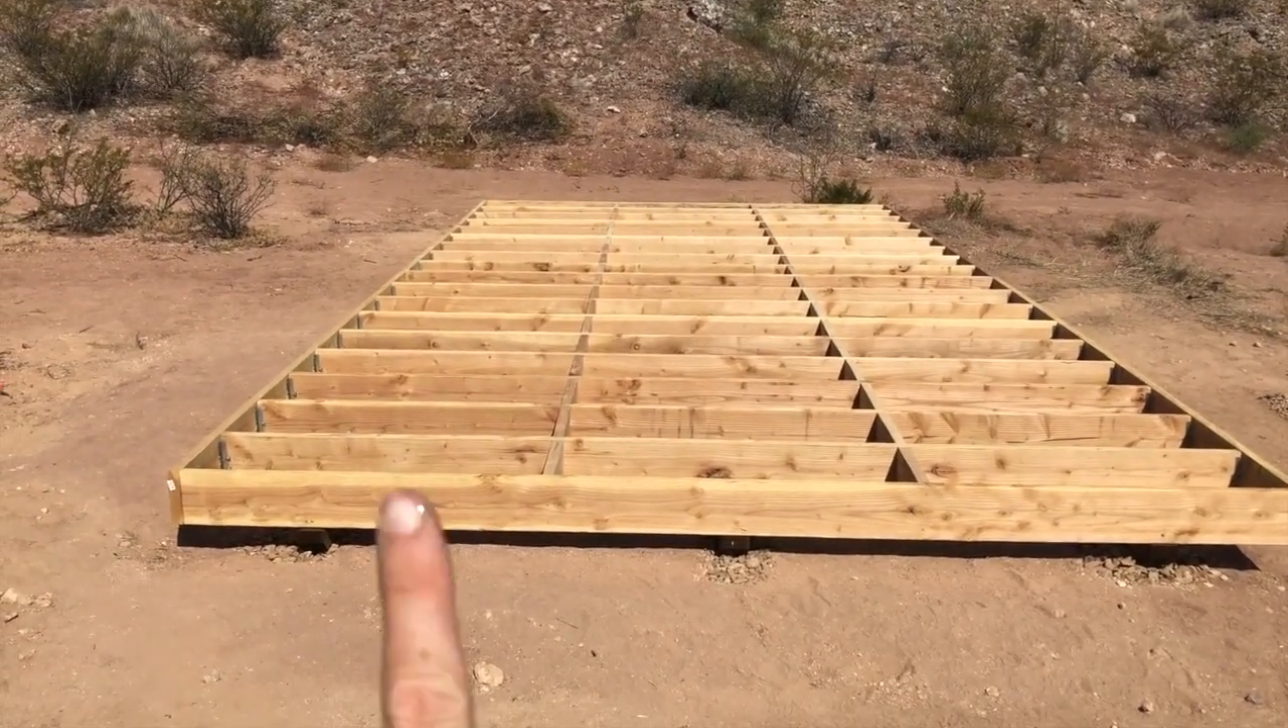Okay so here we are with the full joist system complete.